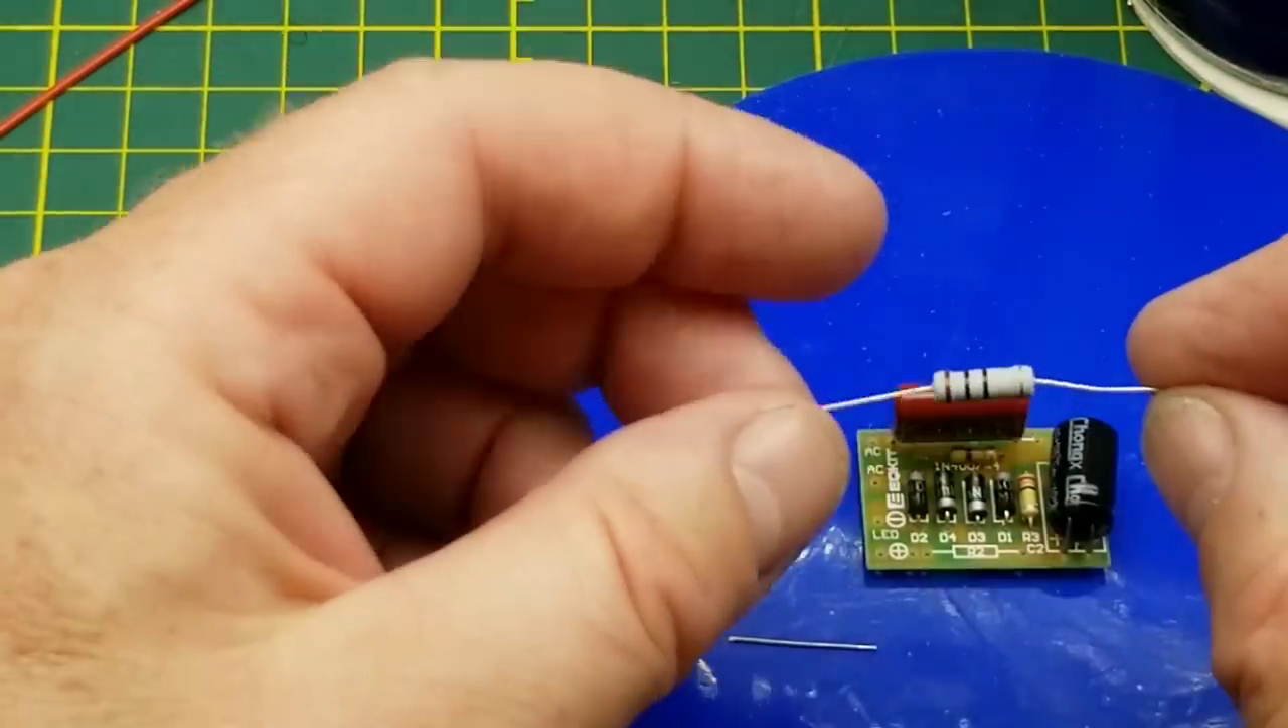There's lots of holes left but there's only one component left and that is the big series resistor.